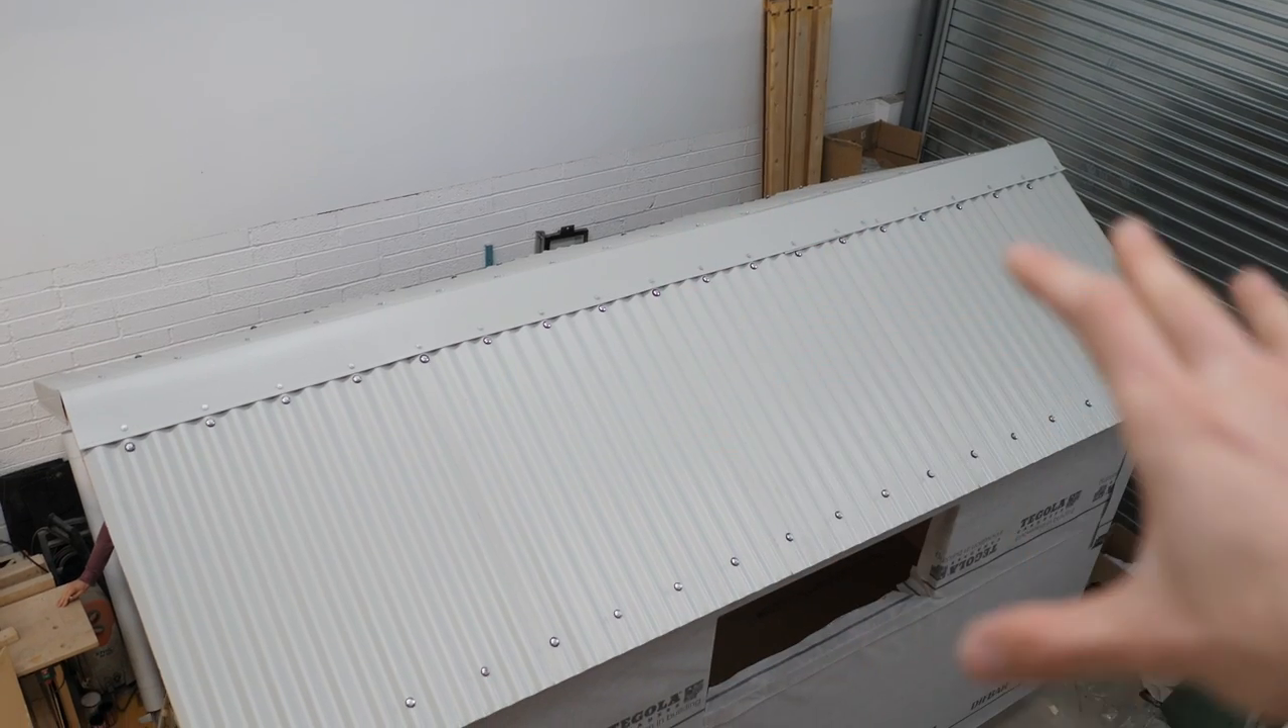As you can see the tin roof is now on.